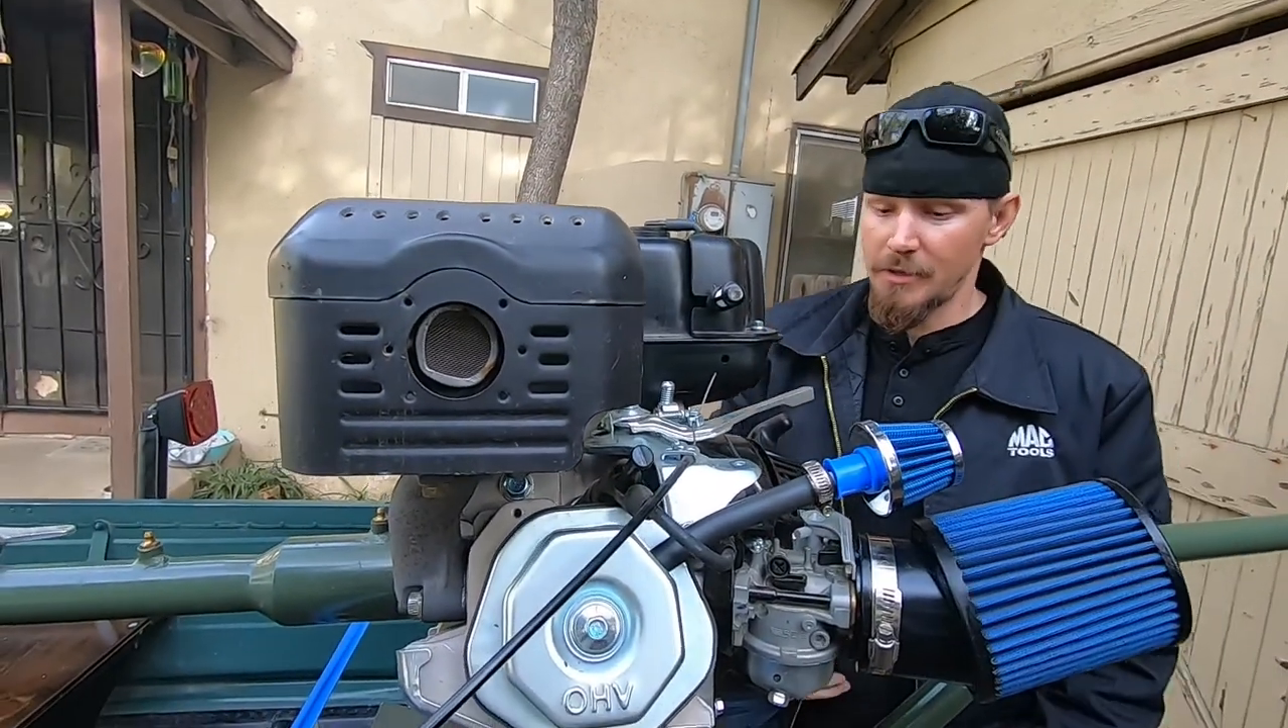Stock exhaust is uh back on.